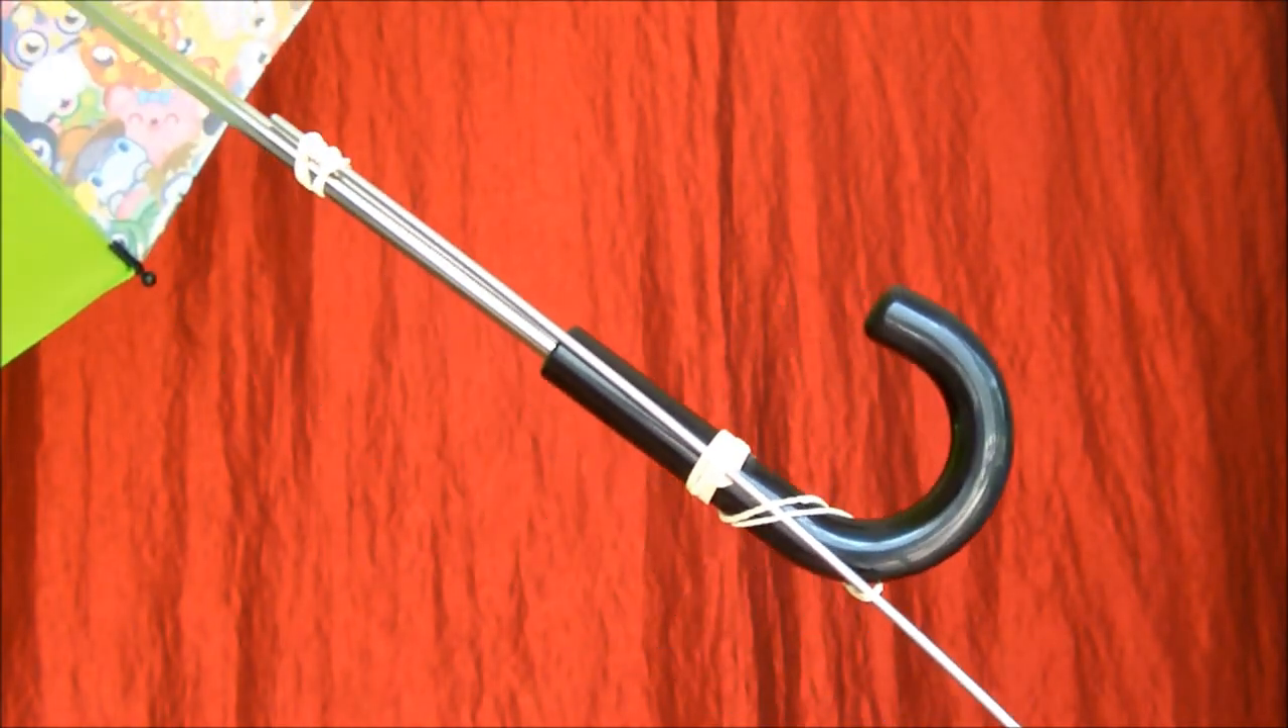The first thing I've done is just to attach, with rubber bands, the shaft of the umbrella to the top of the arm rod and the handle of the umbrella to about the midsection of the arm rod.